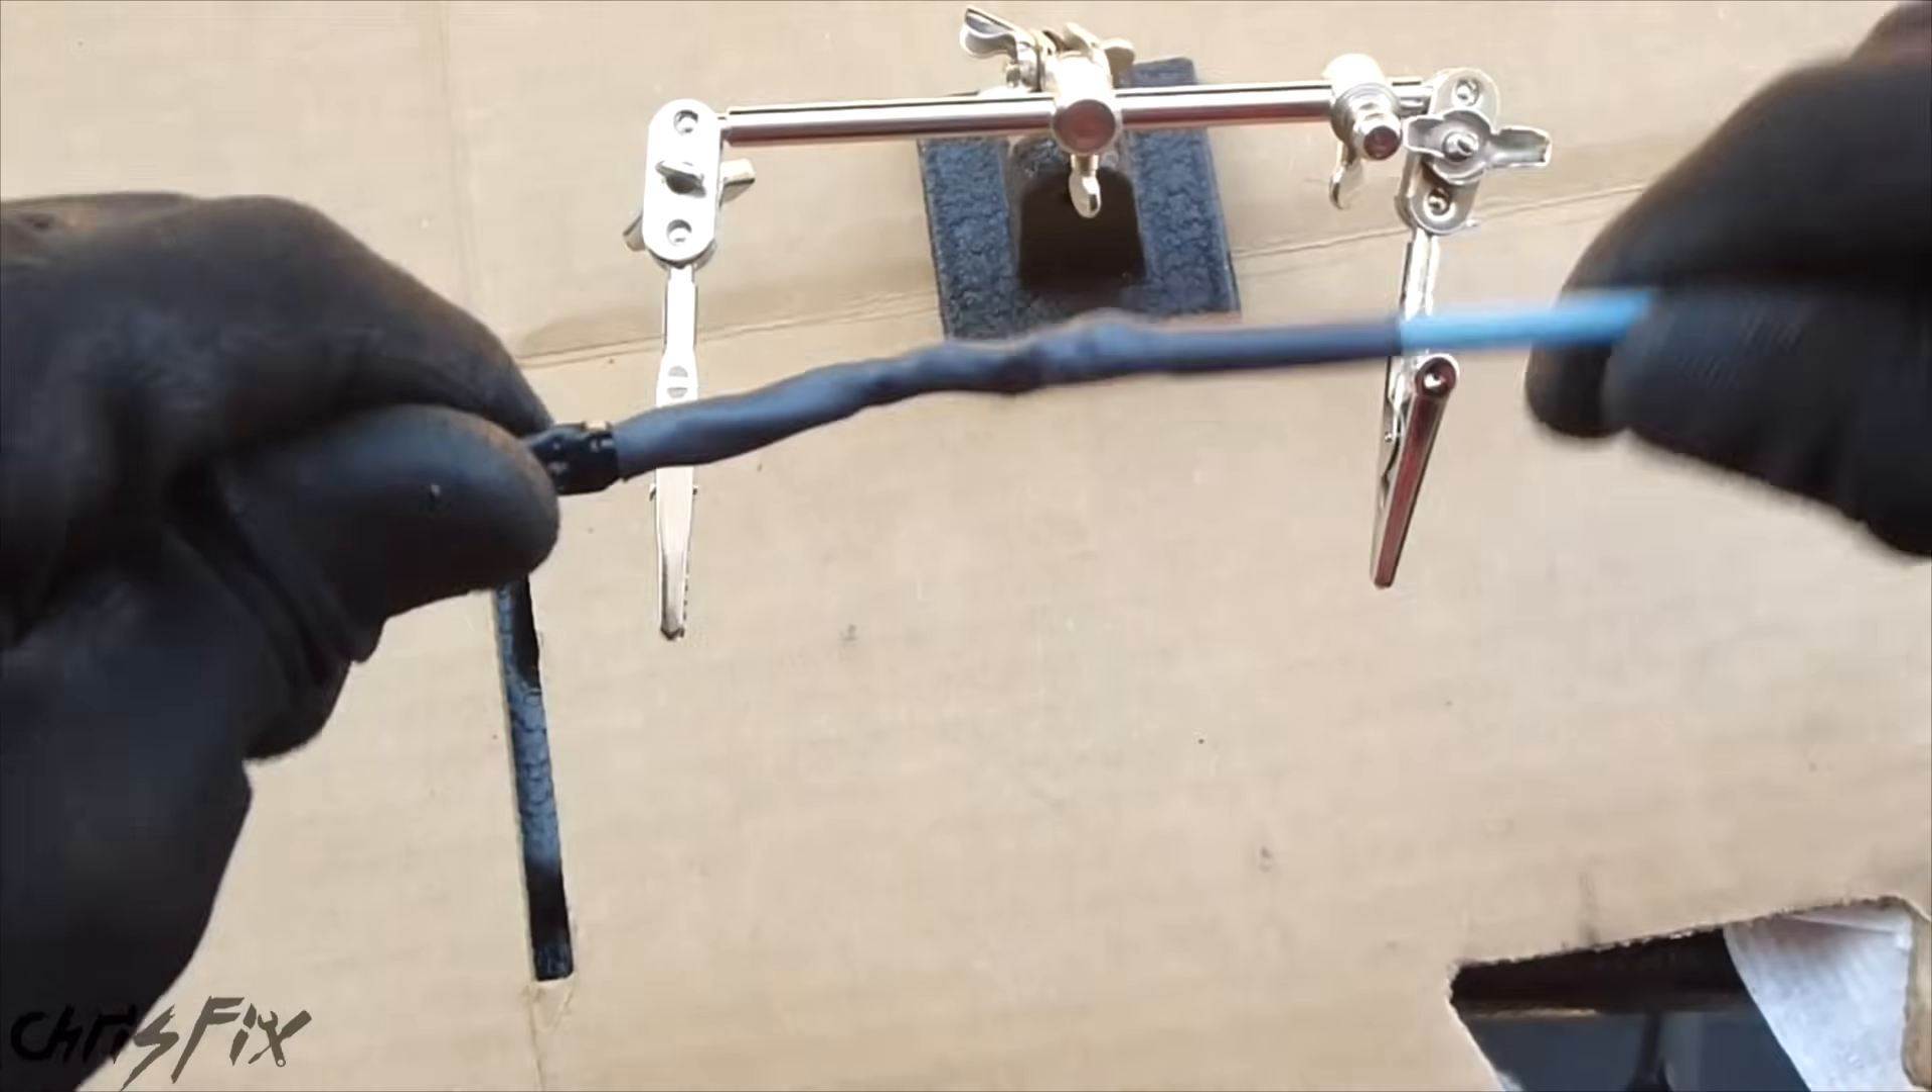So we're able to join our fusible link to our main wire, and I mean I'm really pulling on this hard. This is not coming loose.